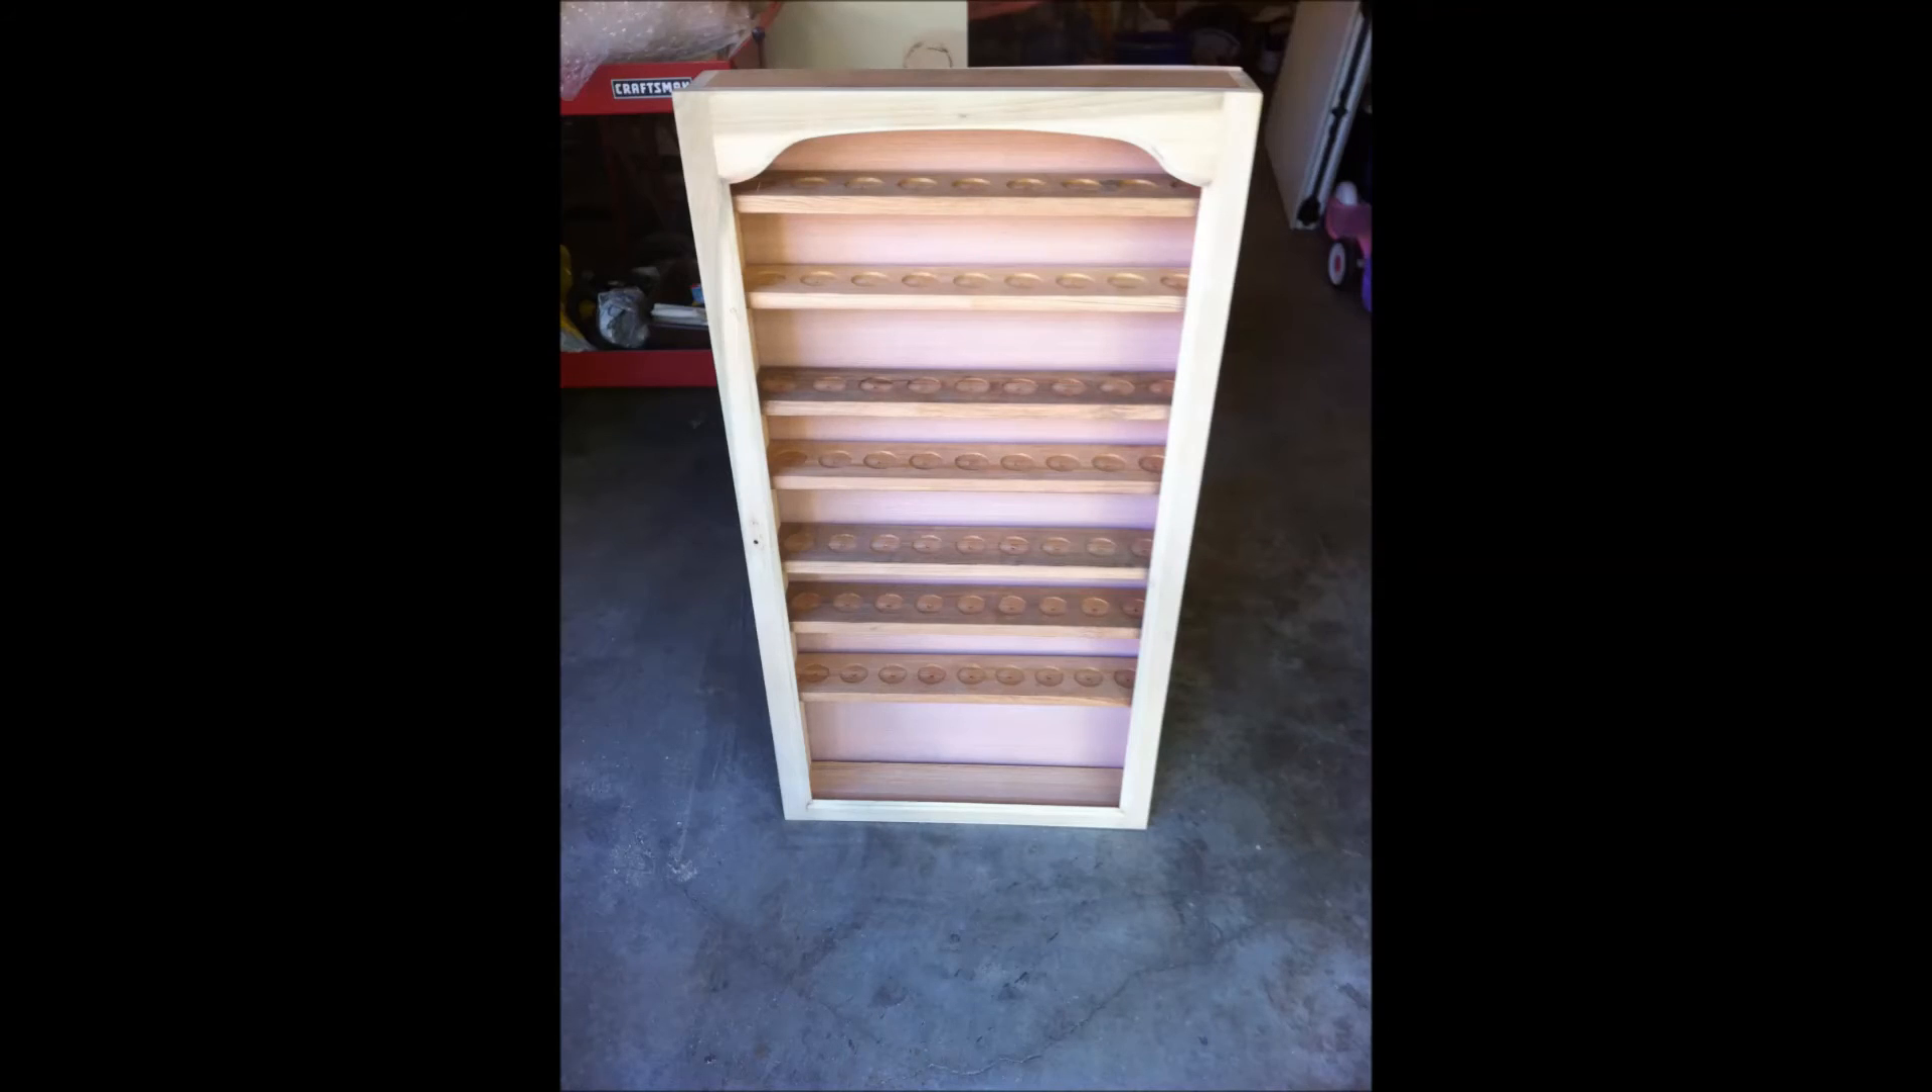And here is the cabinet all assembled. I just used a quarter inch plywood as the backer.